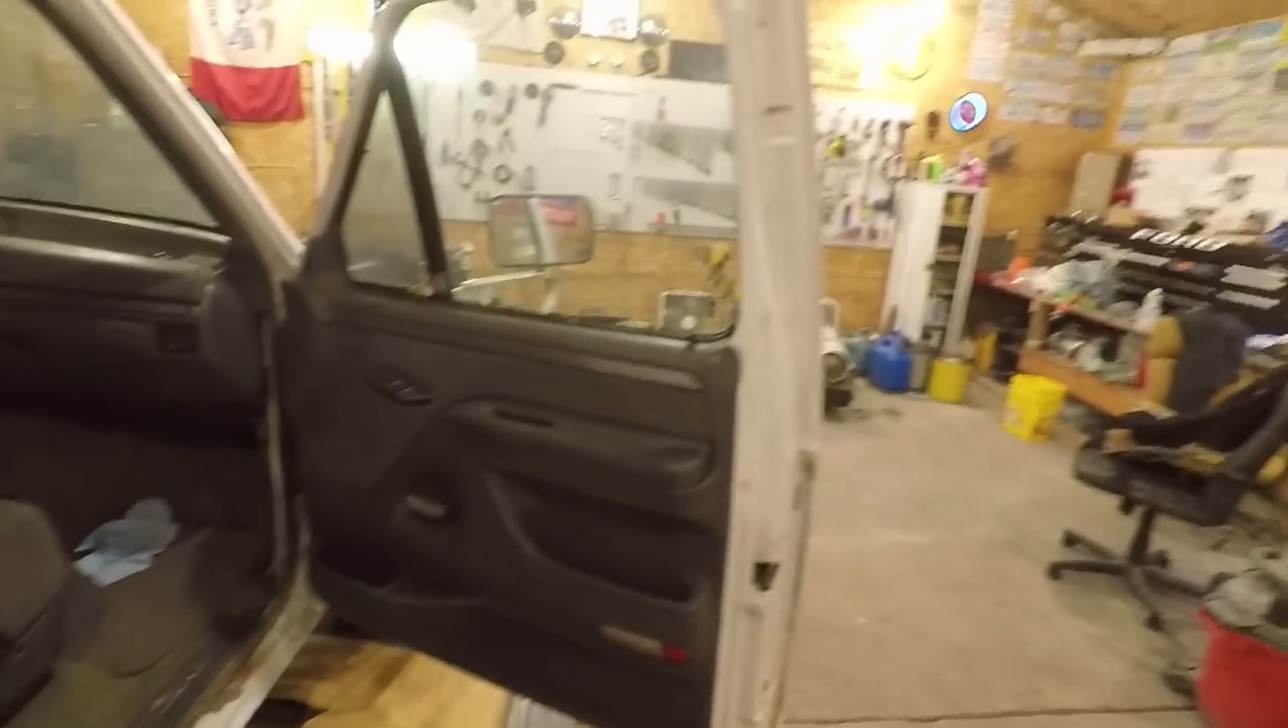We still need to get the doors off of here.